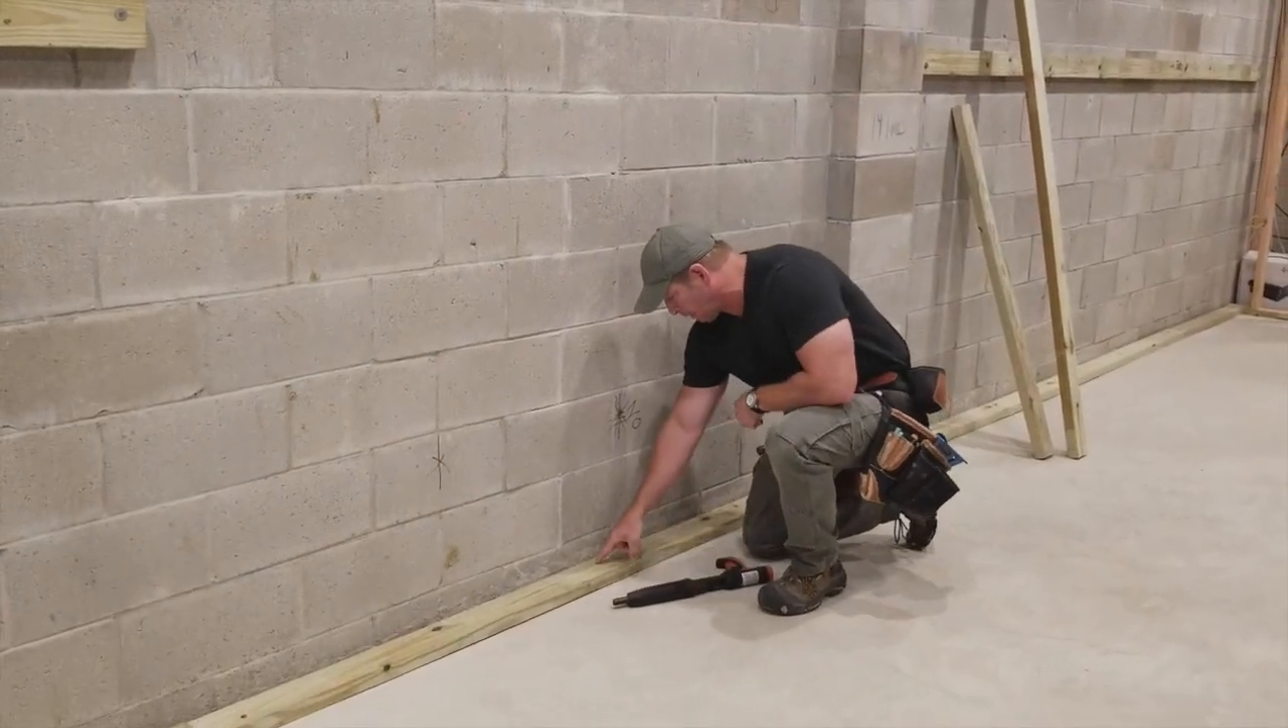I've already got one down, as you can see right here. This is my last bottom plate that went in.